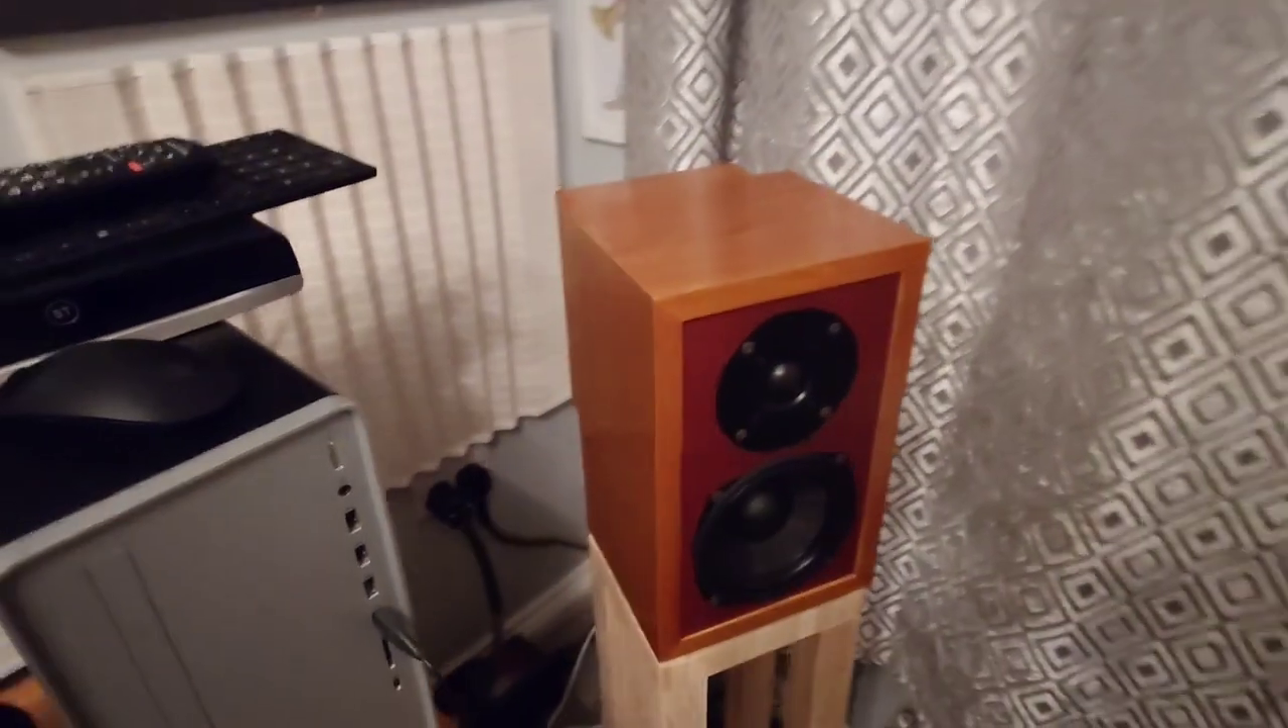So here we have the new speaker stands all set up obviously they've got to be uh final sanding and a good polish to make them the same color.